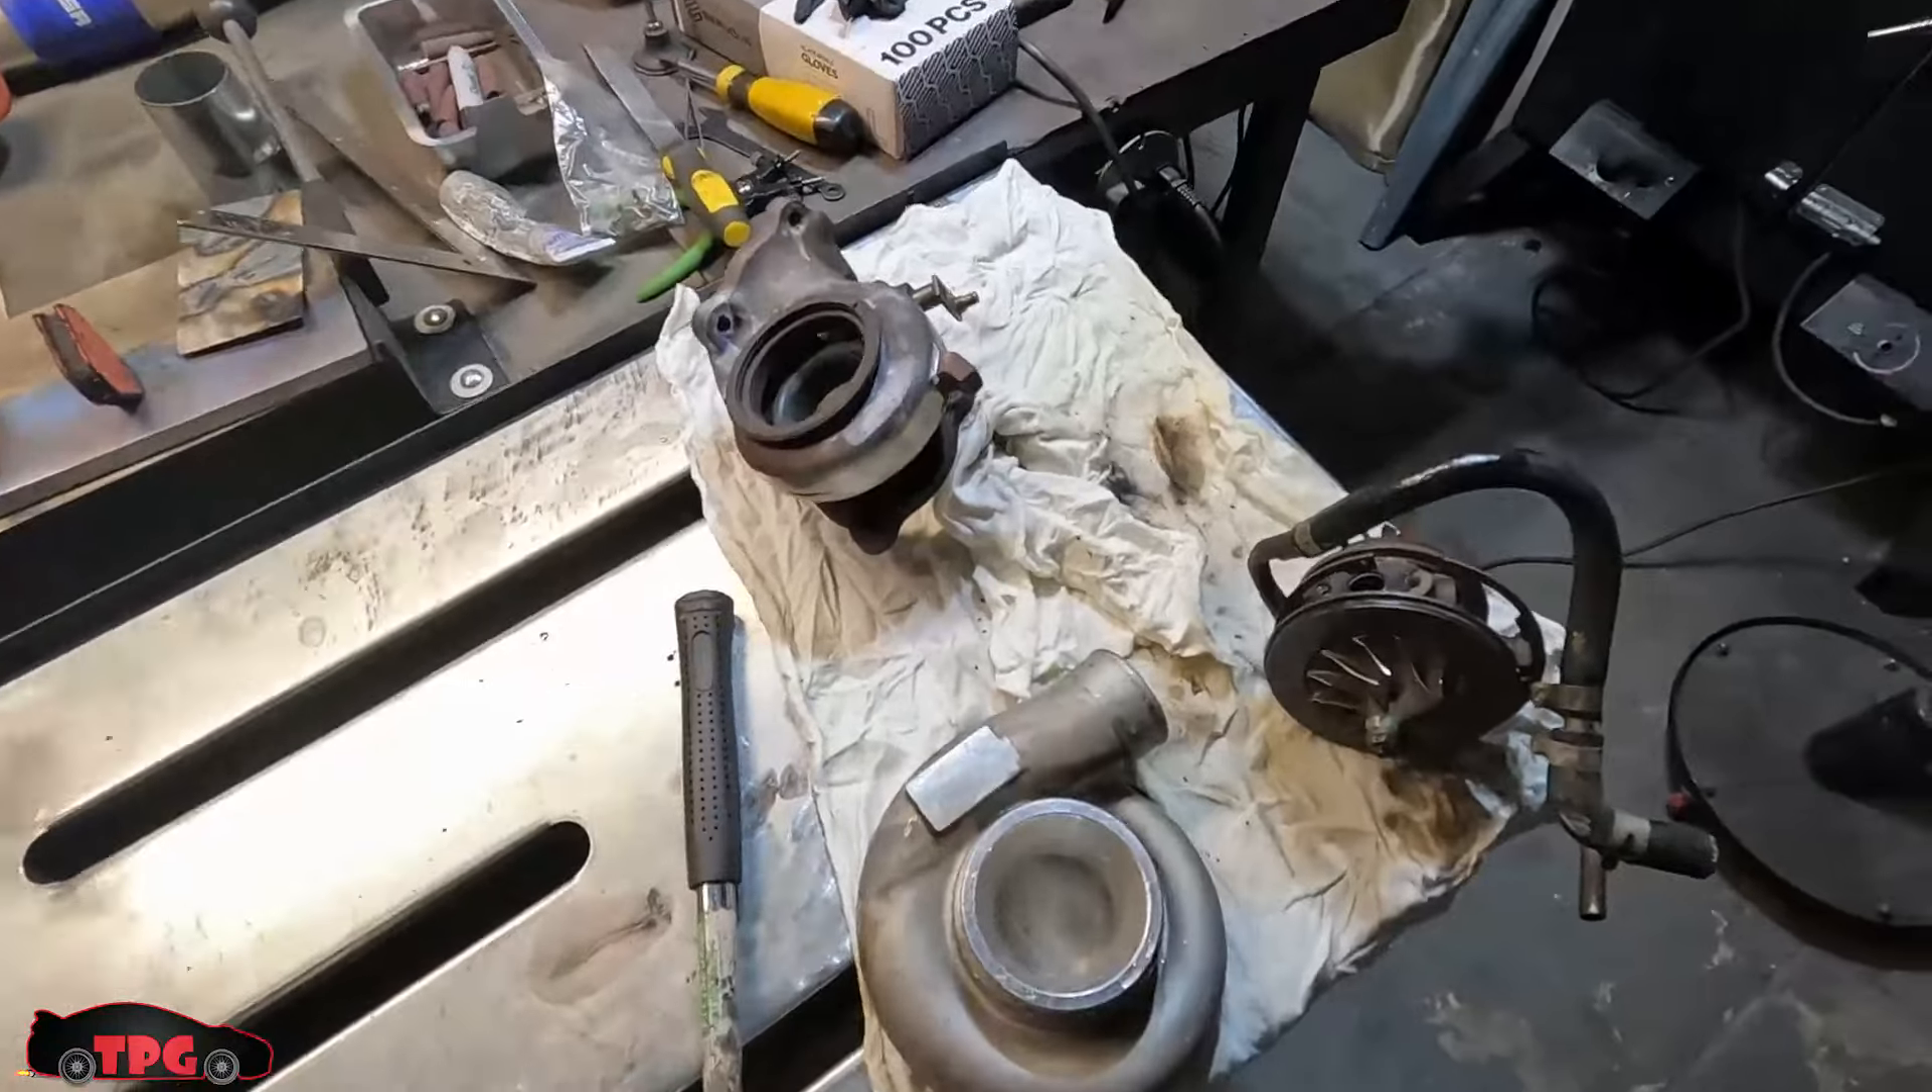I've got the turbo all pulled apart.